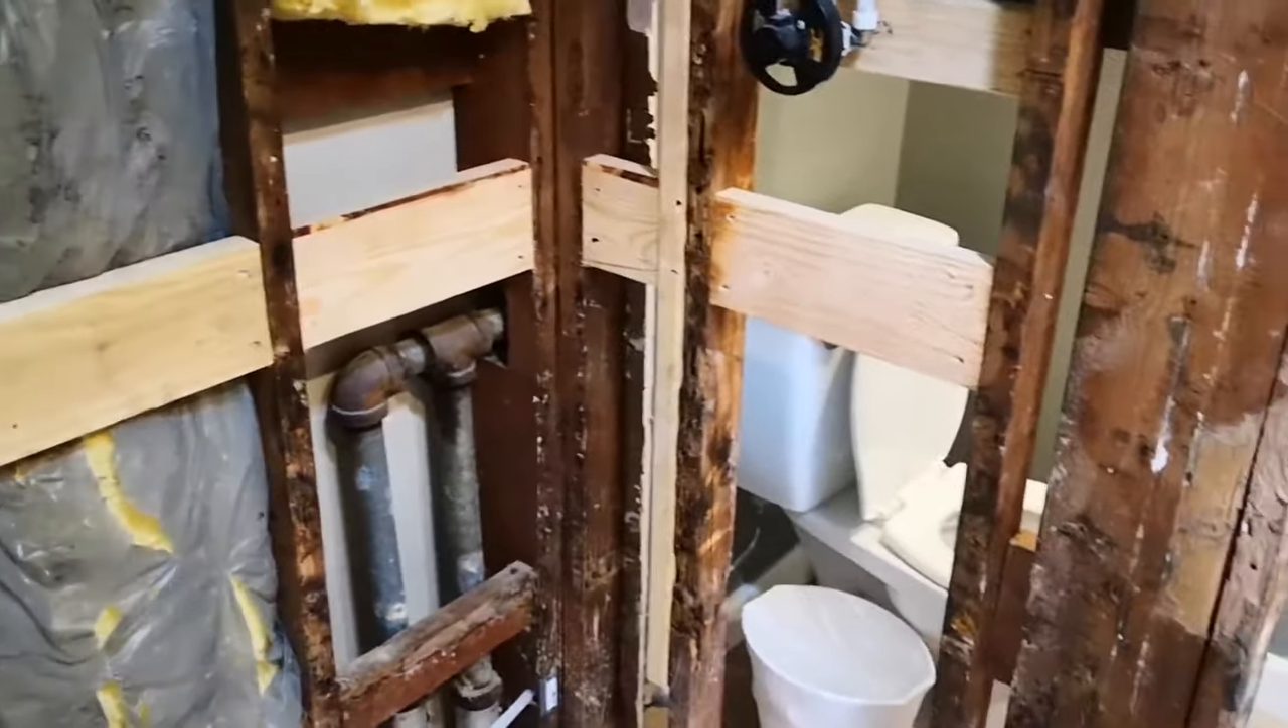You can see the two by eight wood blocks have been installed as backup for the grab bars.